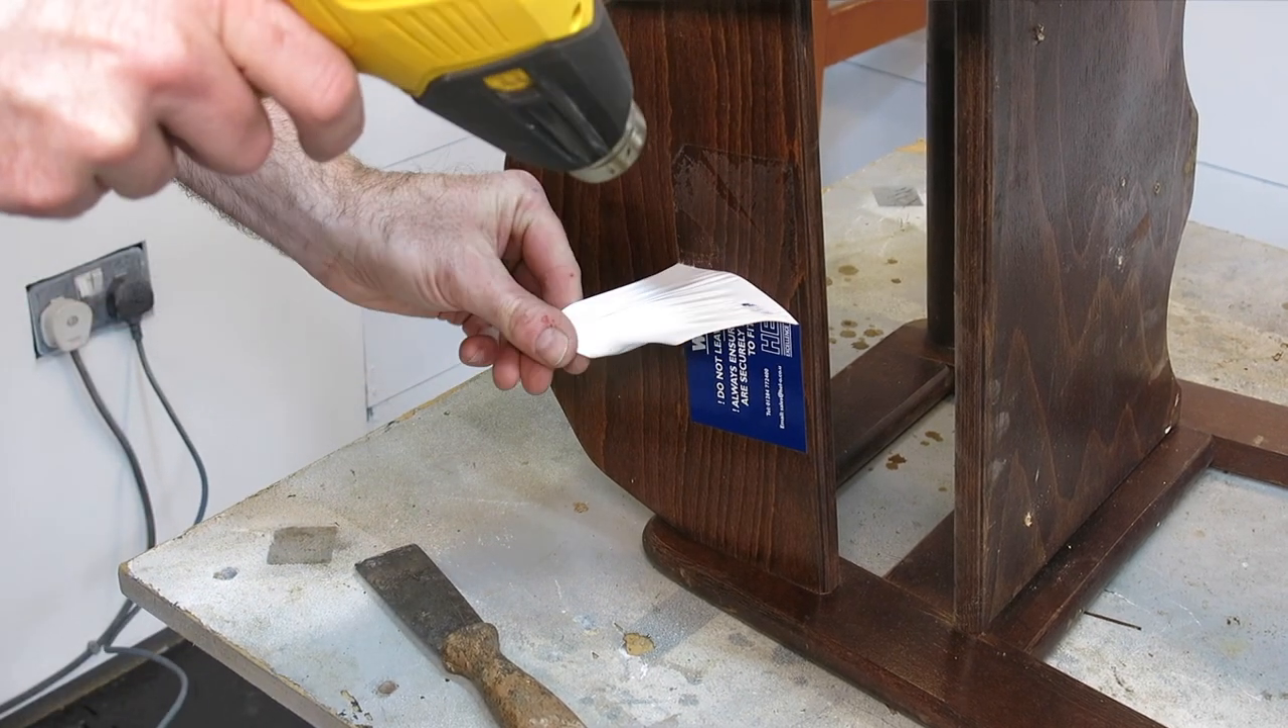I need to remove this warning sign as part of the final design.